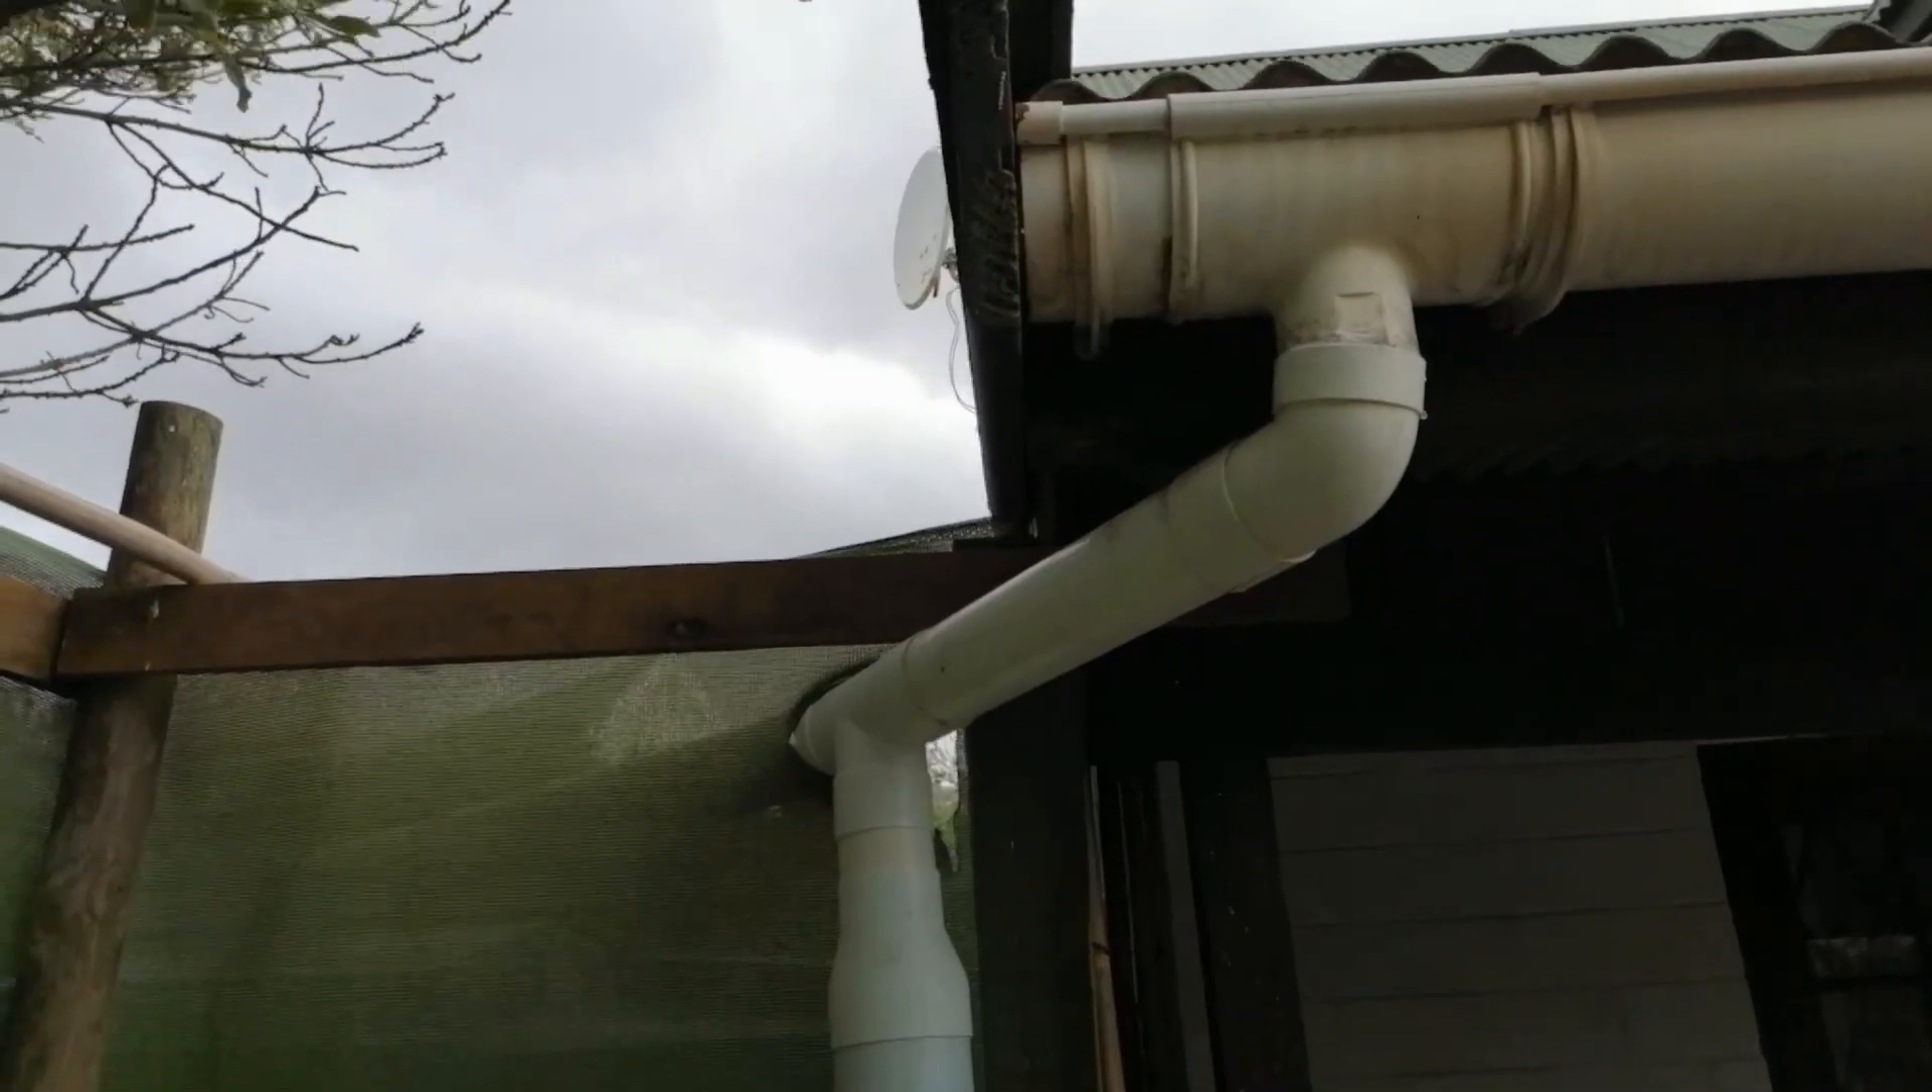There's the downpipe fitted with the outlet we've had to adjust the angle there a little bit.